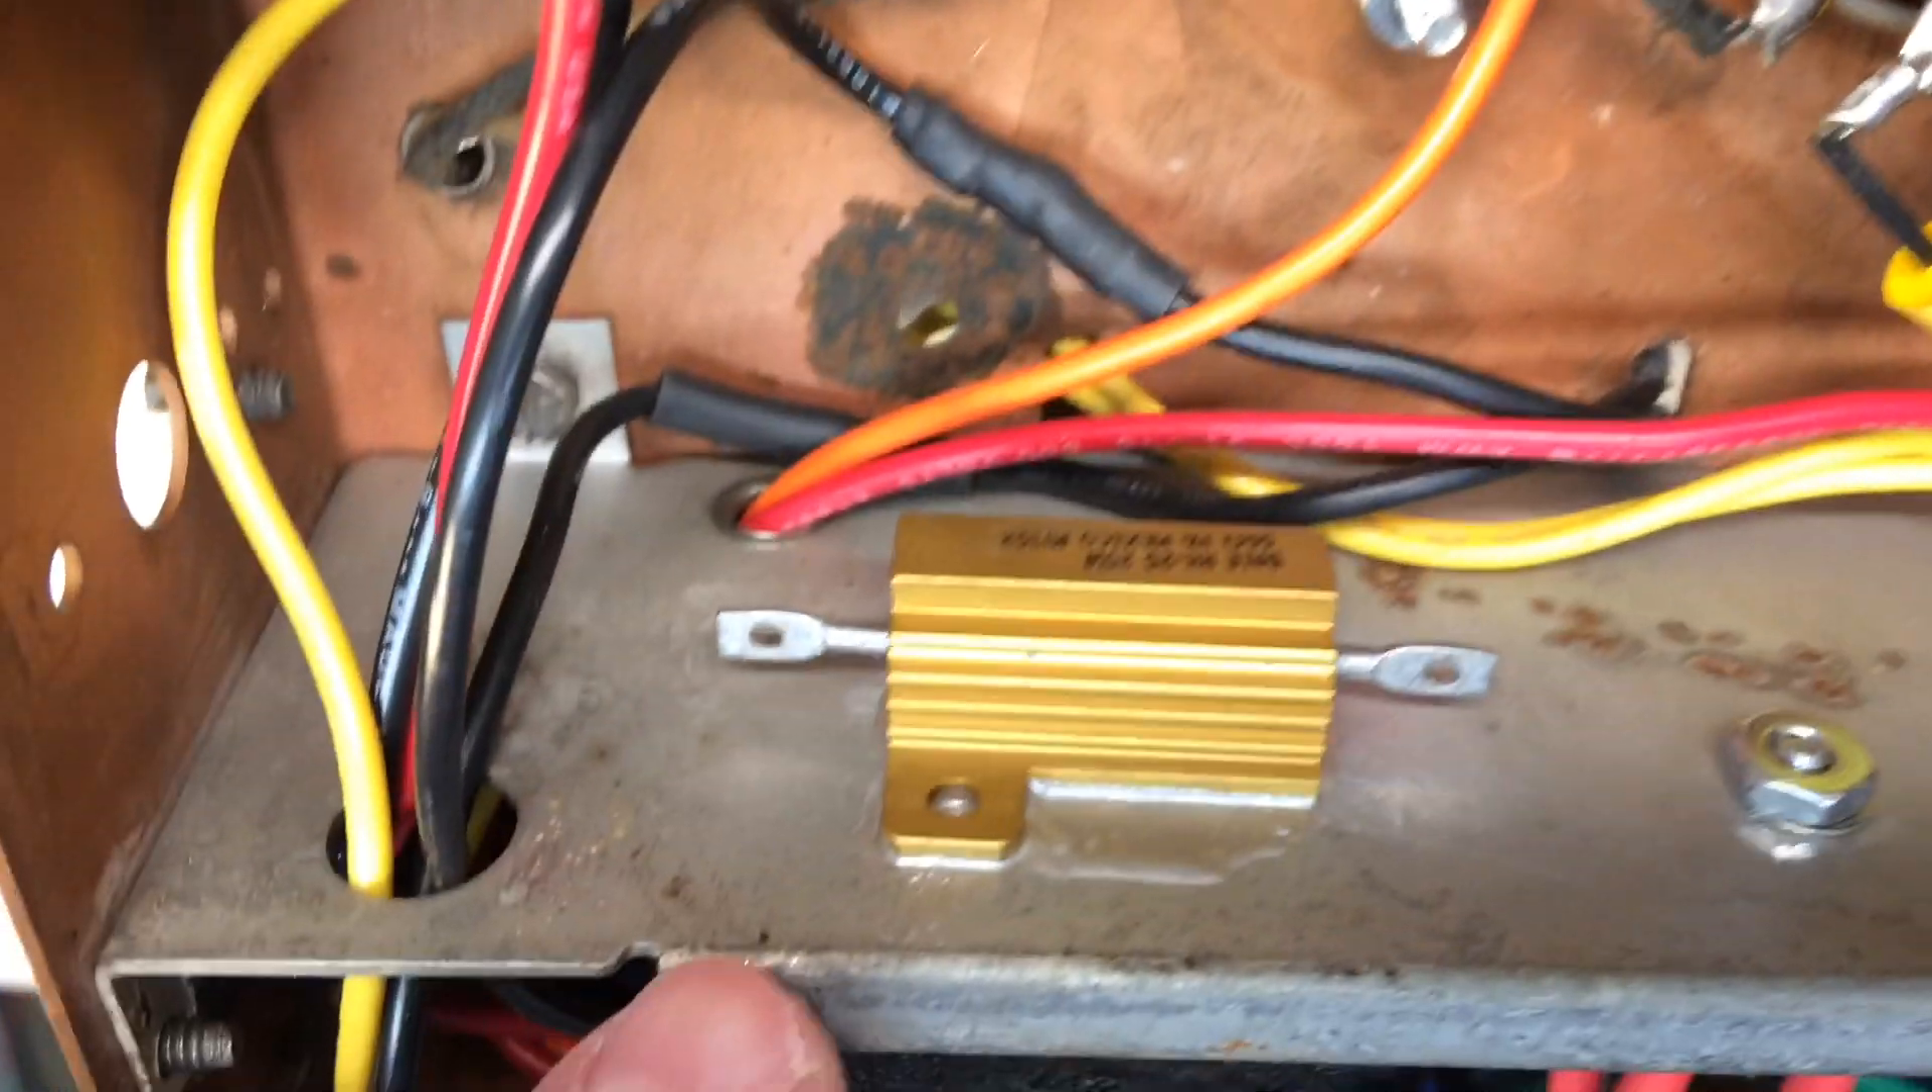You can see here I've got the power resistor placed where I want it.